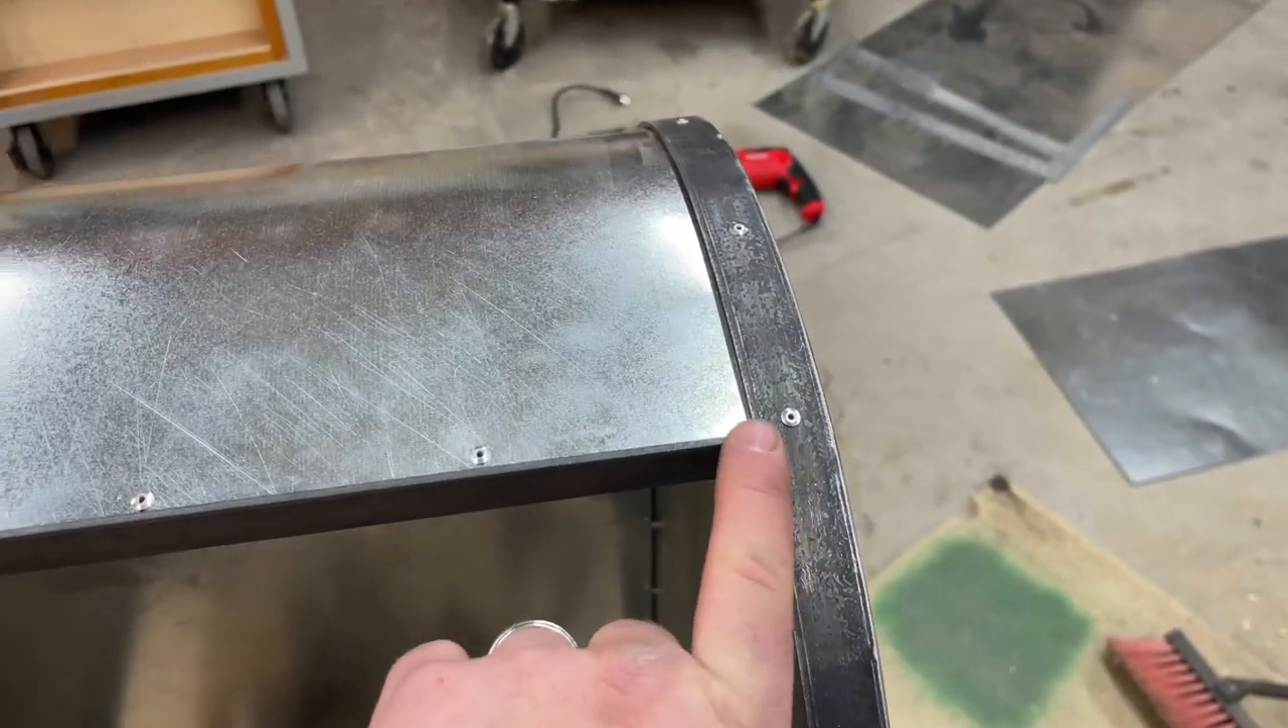On the front side I used another piece of angle iron, flipped the other way to kind of act as like a rain catch, and I riveted that steel angle iron right to the sheet metal.